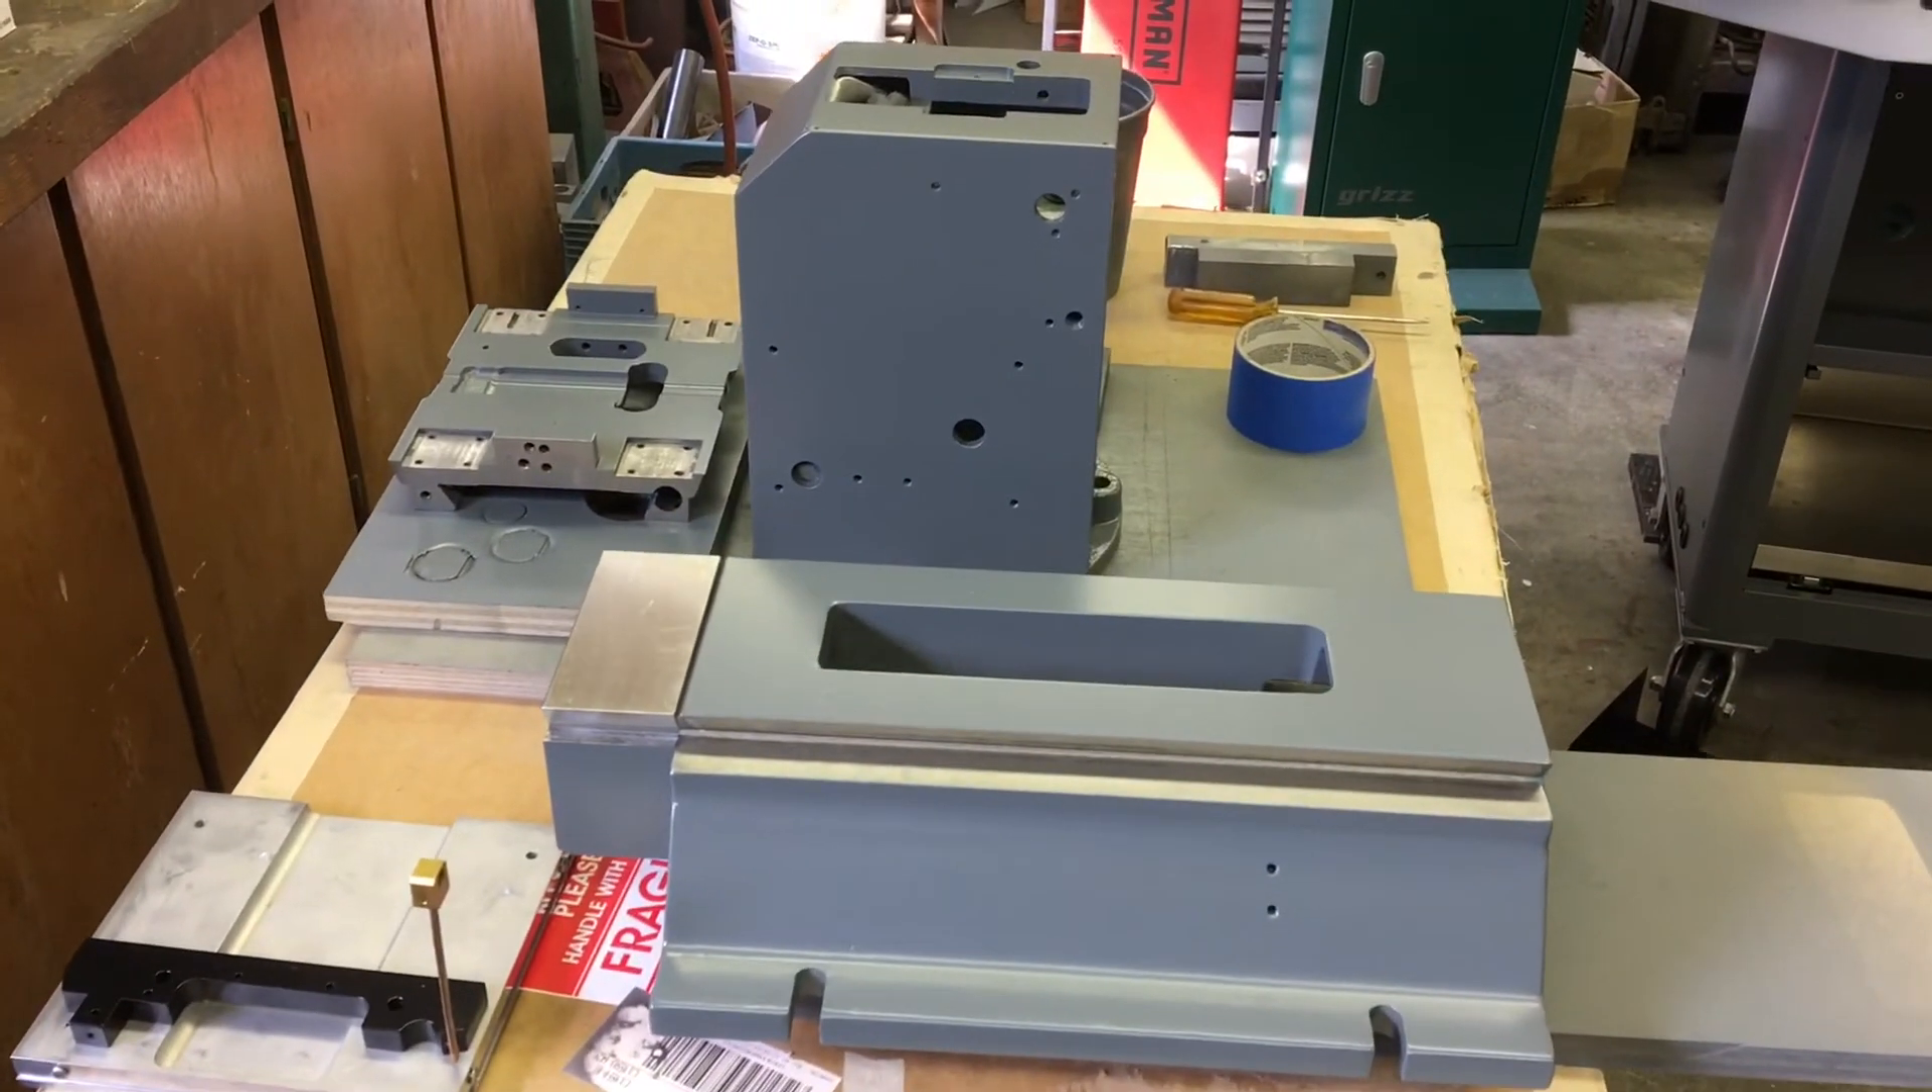Then here is the castings that still need to be assembled.